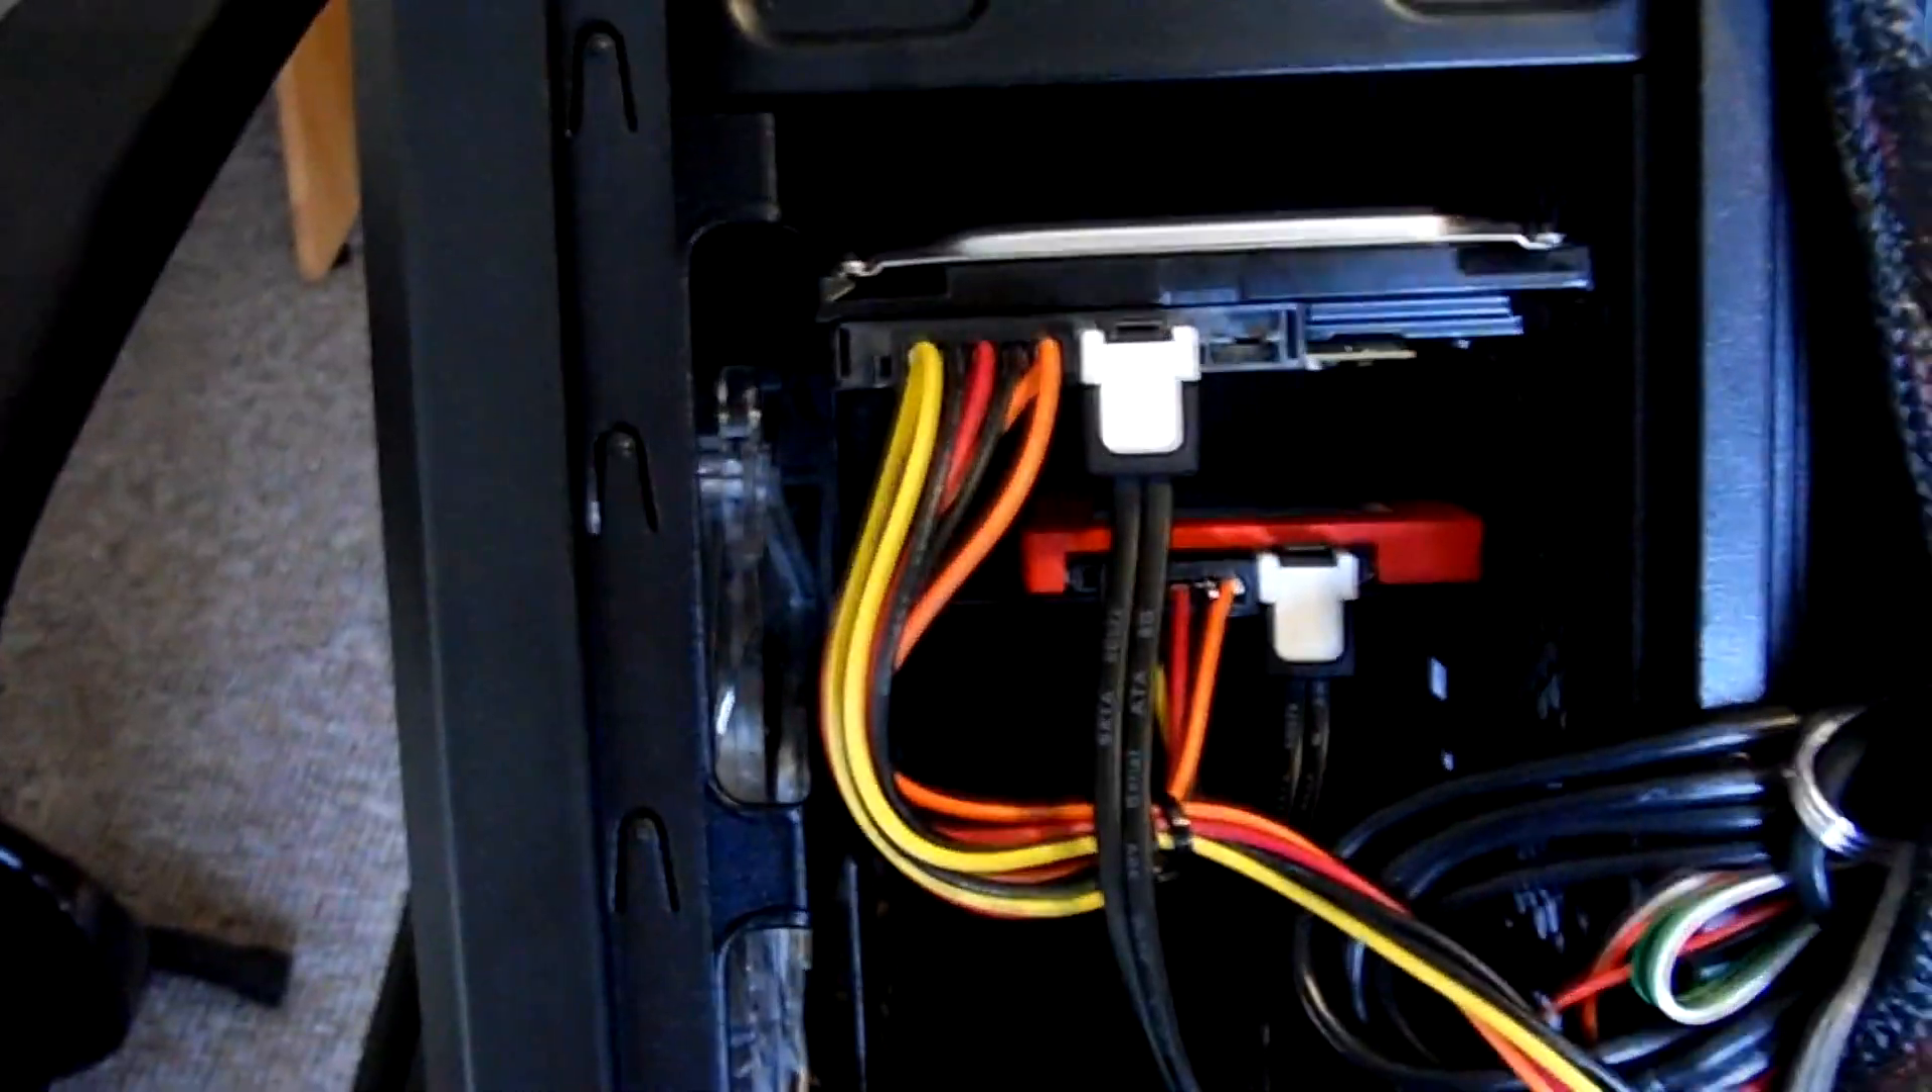So this is what it should look like once you have the drive installed everything is pretty much neat and really up to you if you do this or not.